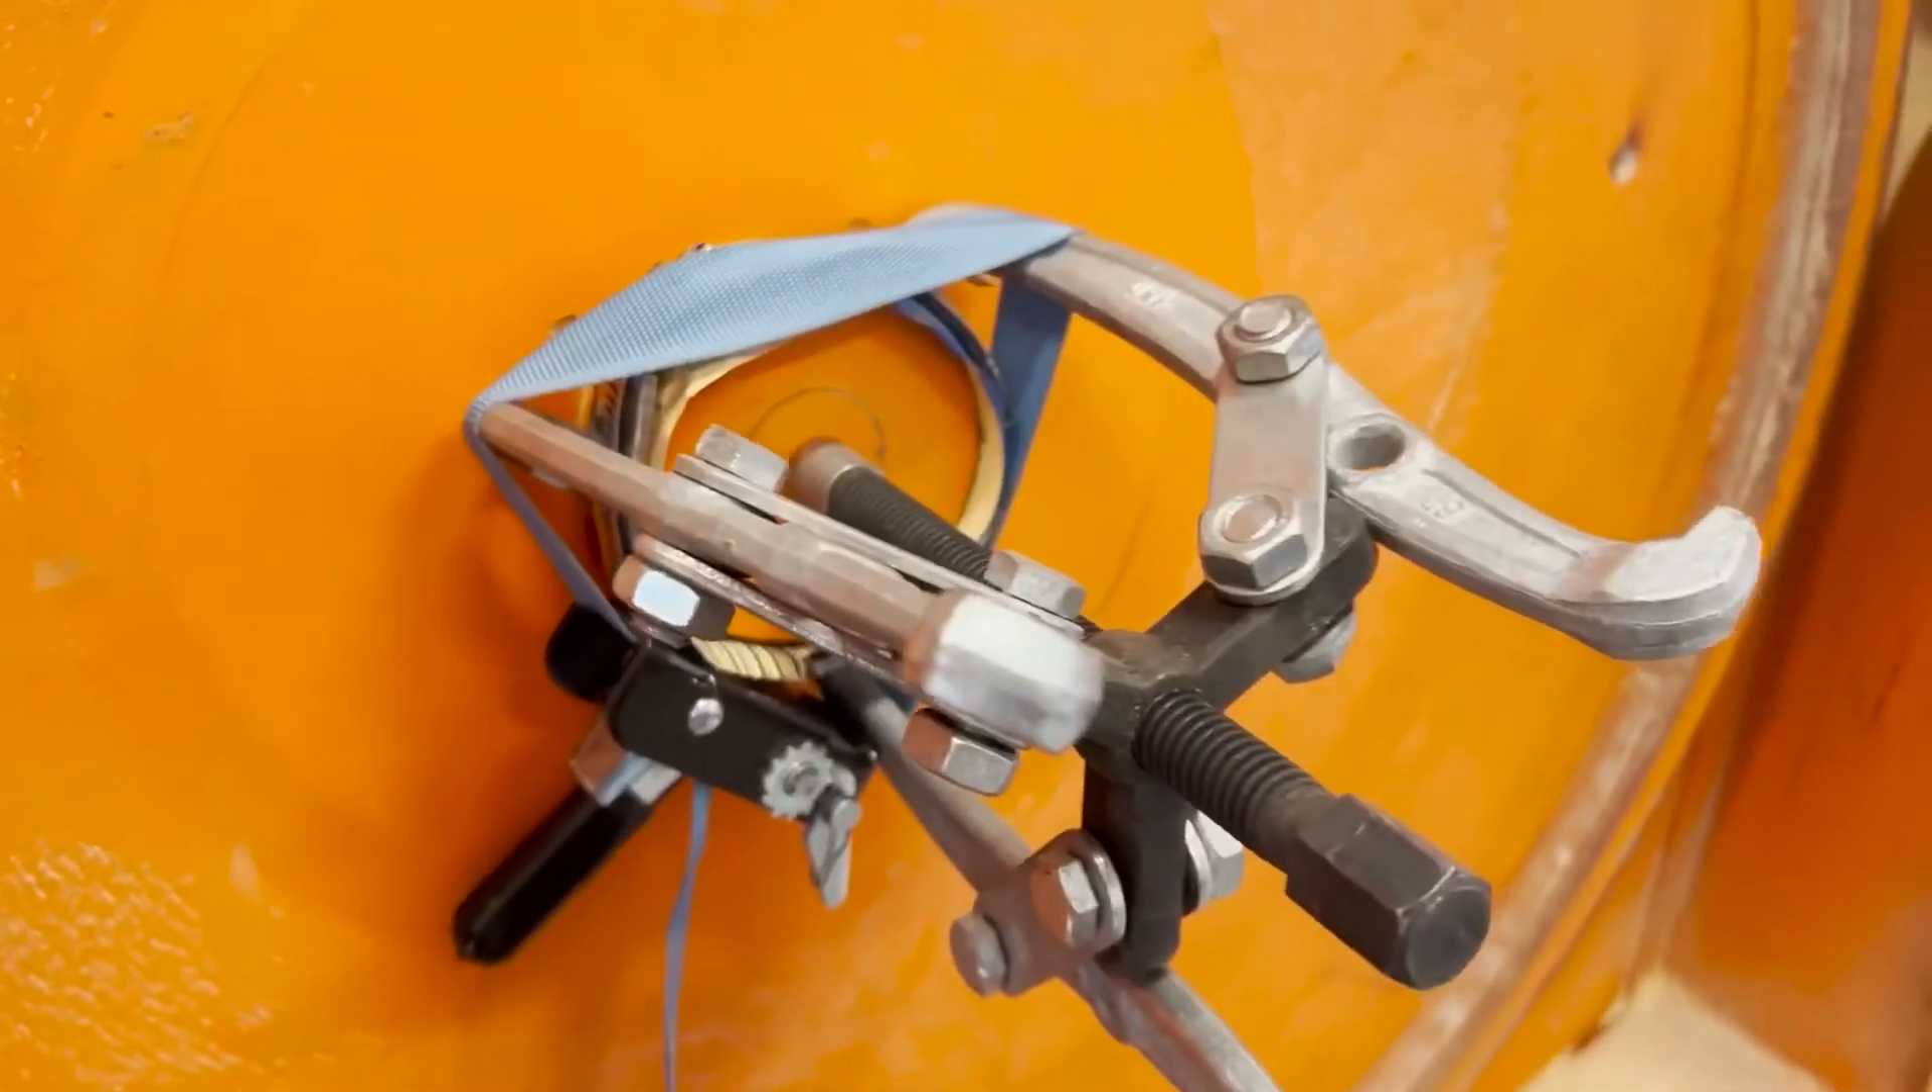So now I've put the gear puller in place with a strap clamp to hold it down.